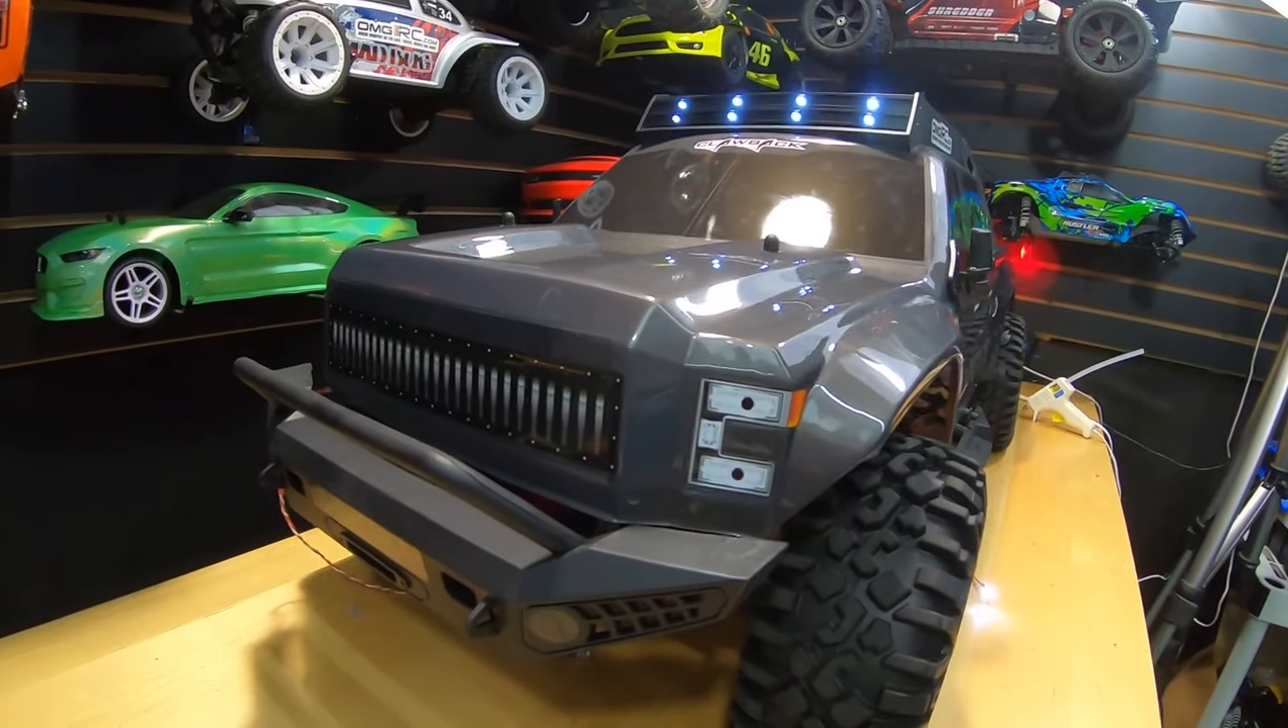So I got the LEDs on the top there done.